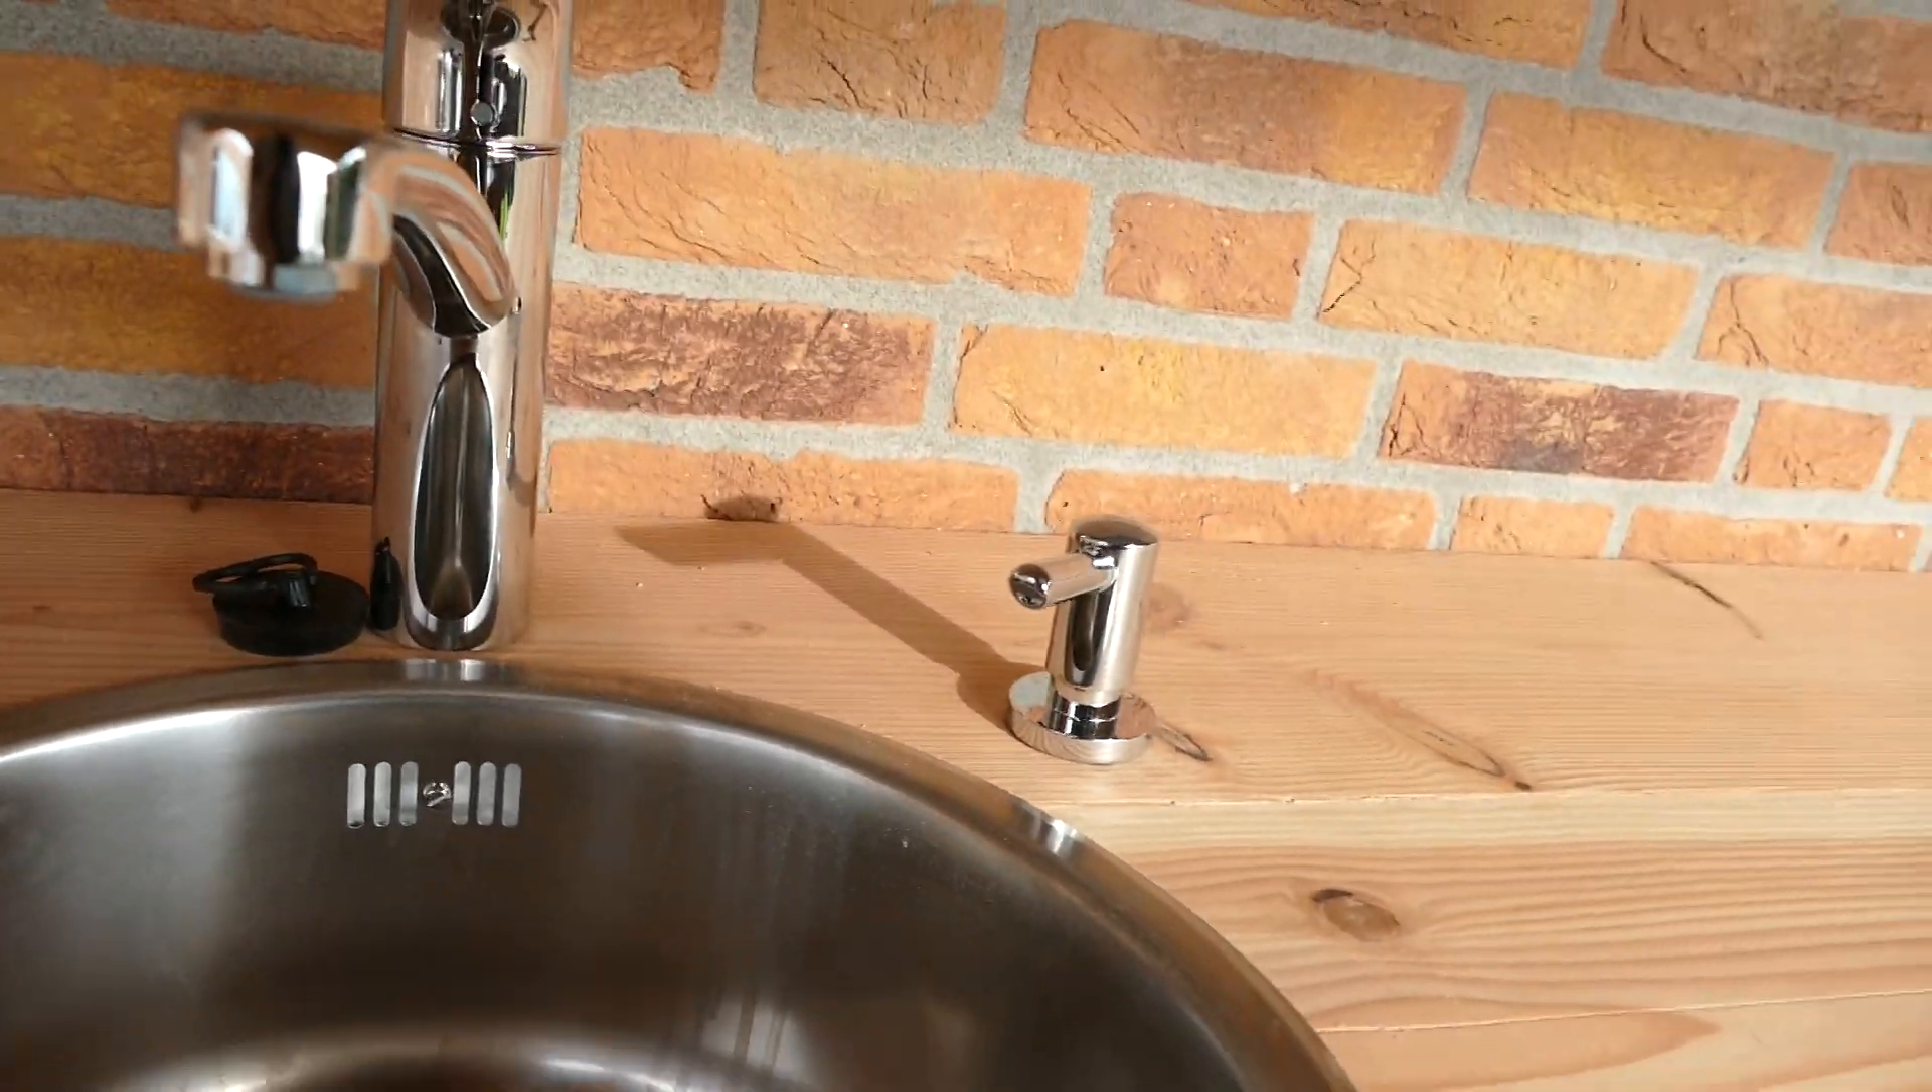Ik heb het wasbakje erin zitten. En ik heb de kraan erin zitten.